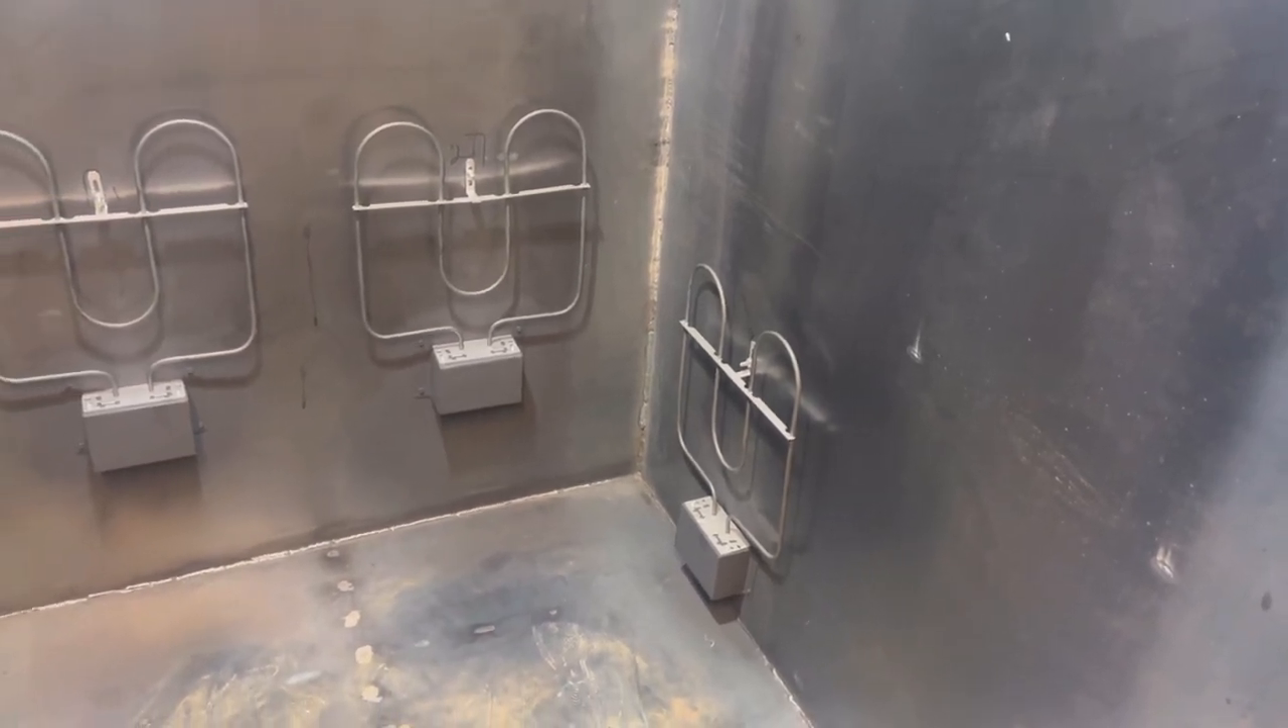Okay guys so we've got the heat elements all uh mounted and wired in.